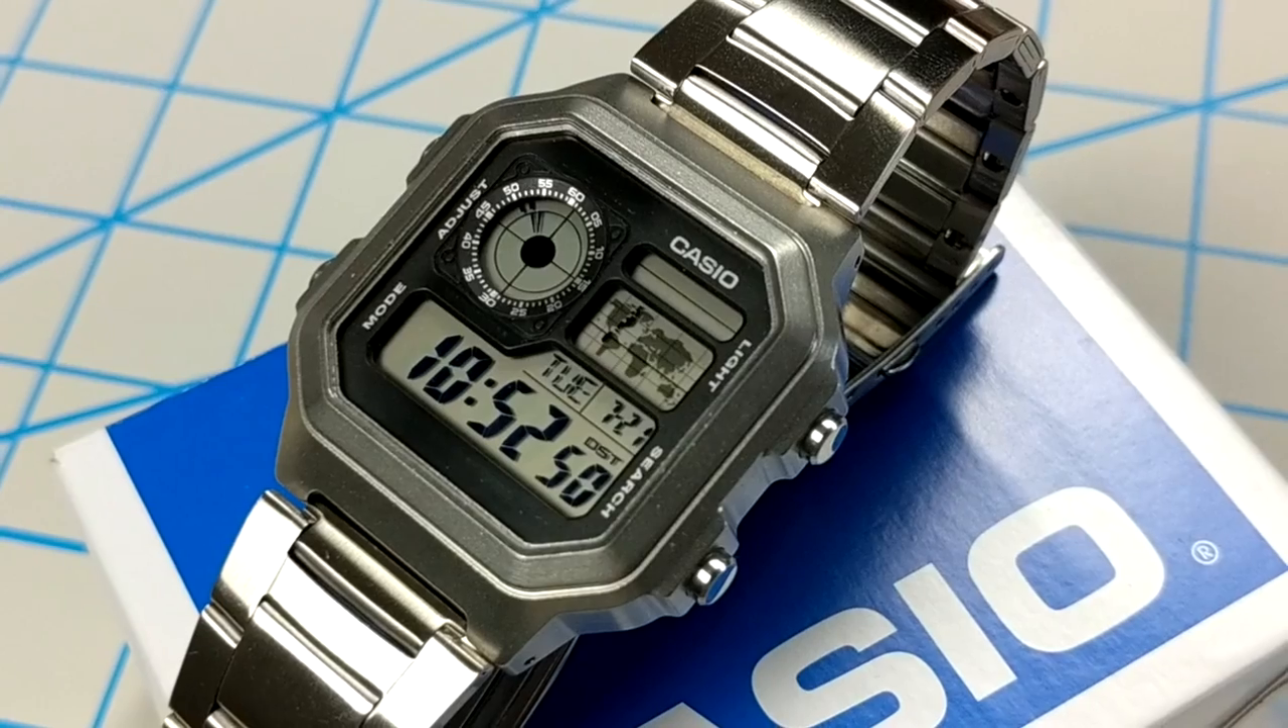Here's the final product and everything is working and looks great. So finally, here is the finished piece. I put on the original AE1200 stainless steel bracelet, fitted around my wrist, and attached it to the stainless steel case.